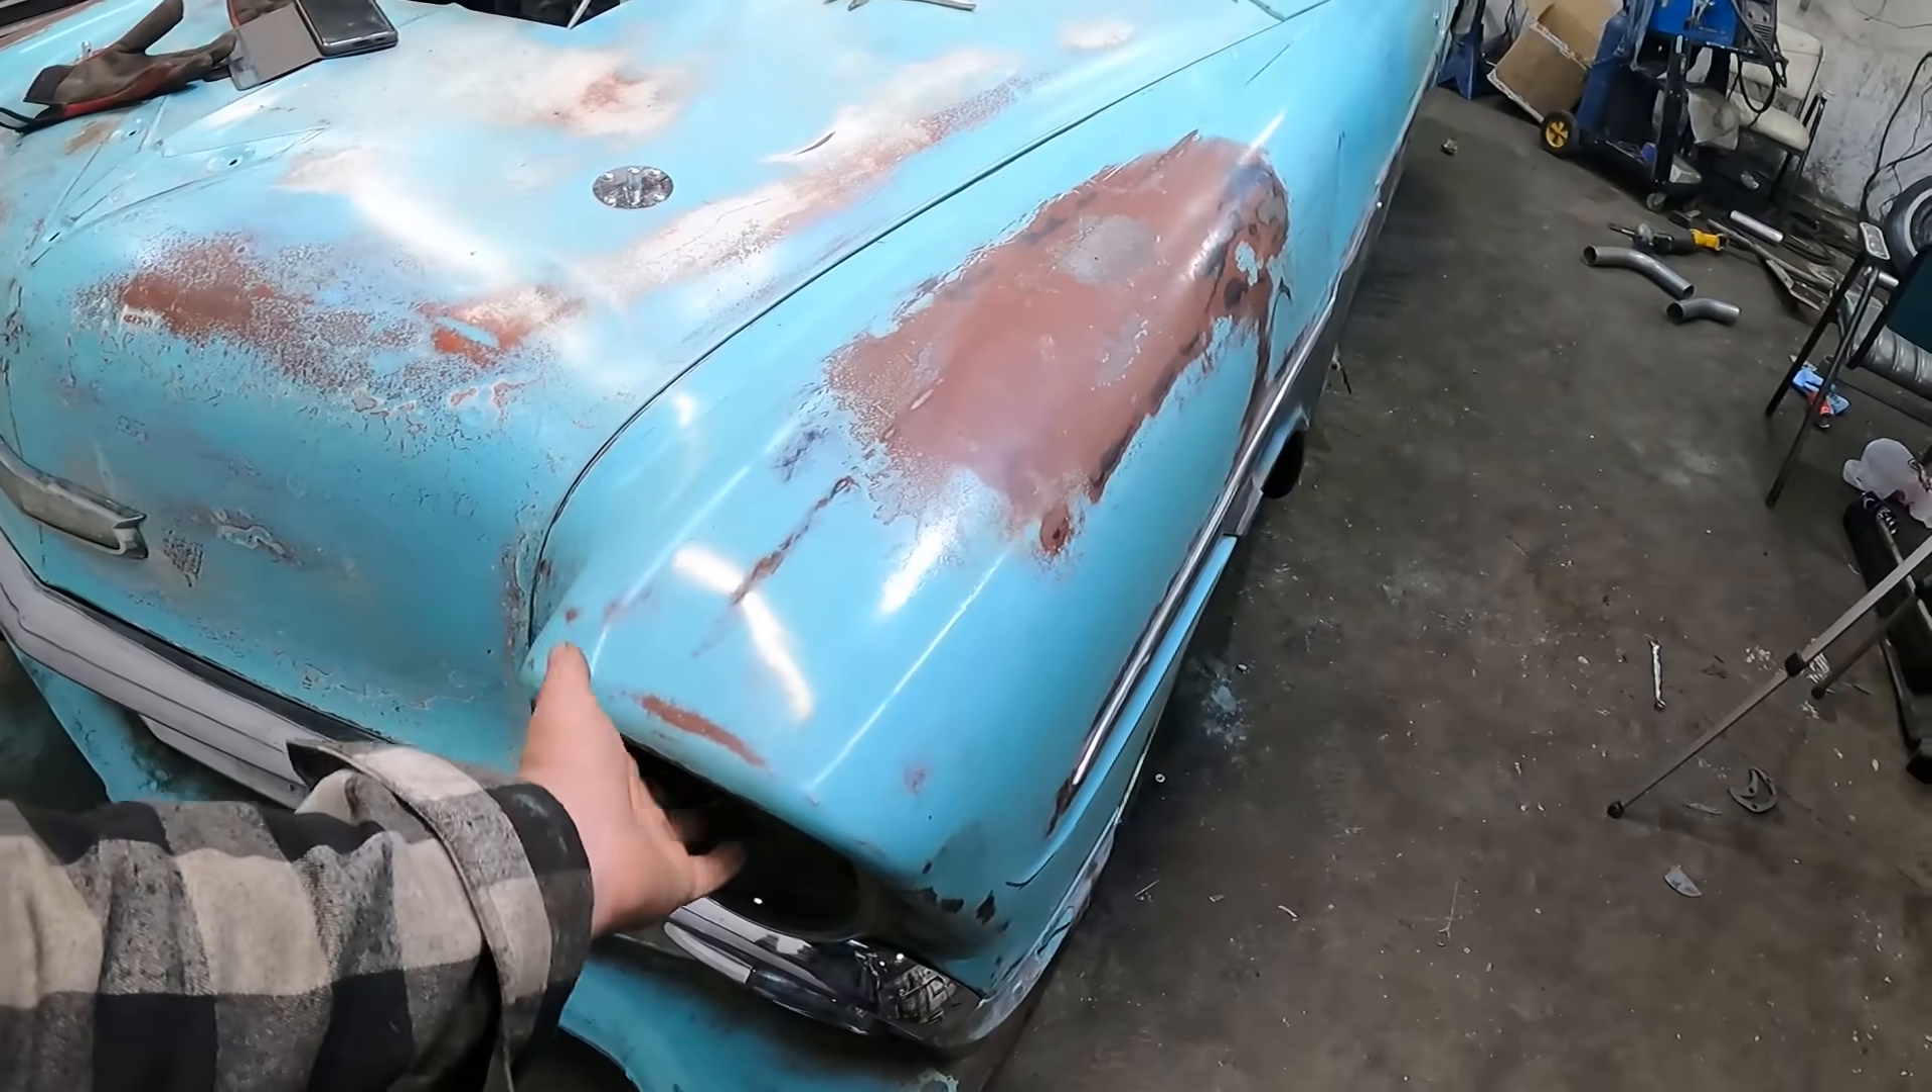I gotta get headlights and I gotta track down trim ring.